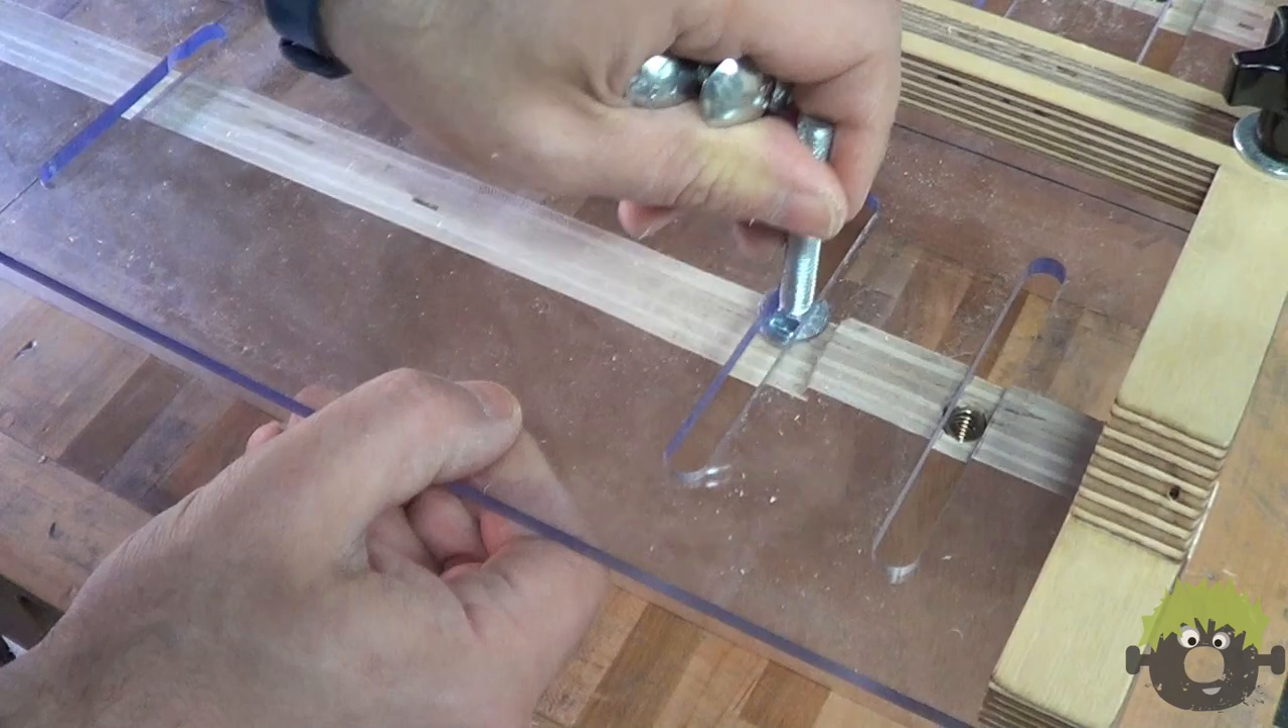With those slots cut, now you can see the carriage bolt easily passes through where I needed it to.